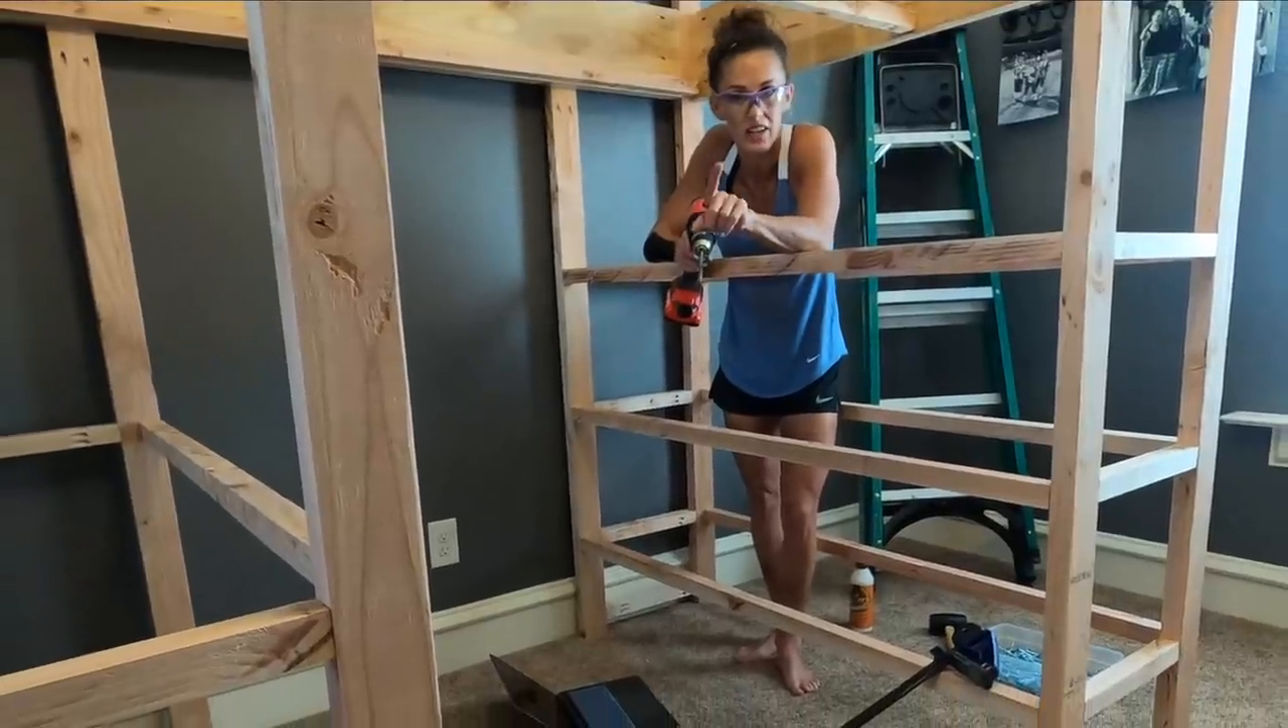All right, so now I've got all the cross supports done. They're all attached.